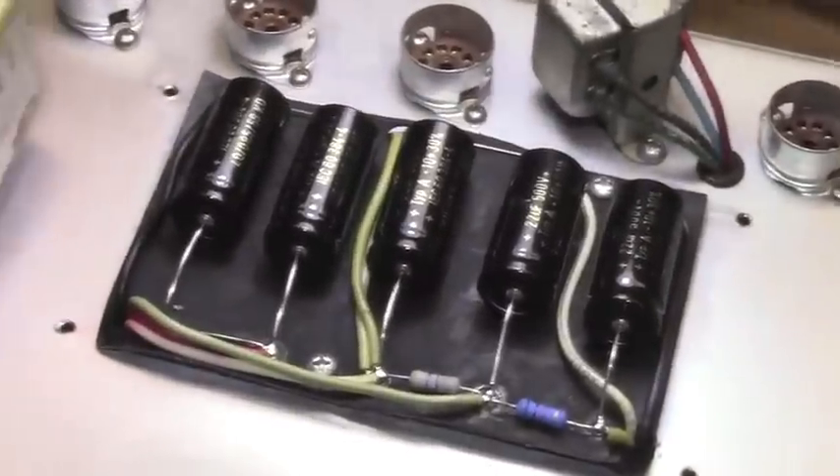But as you can see, we've got all new filter supply caps.